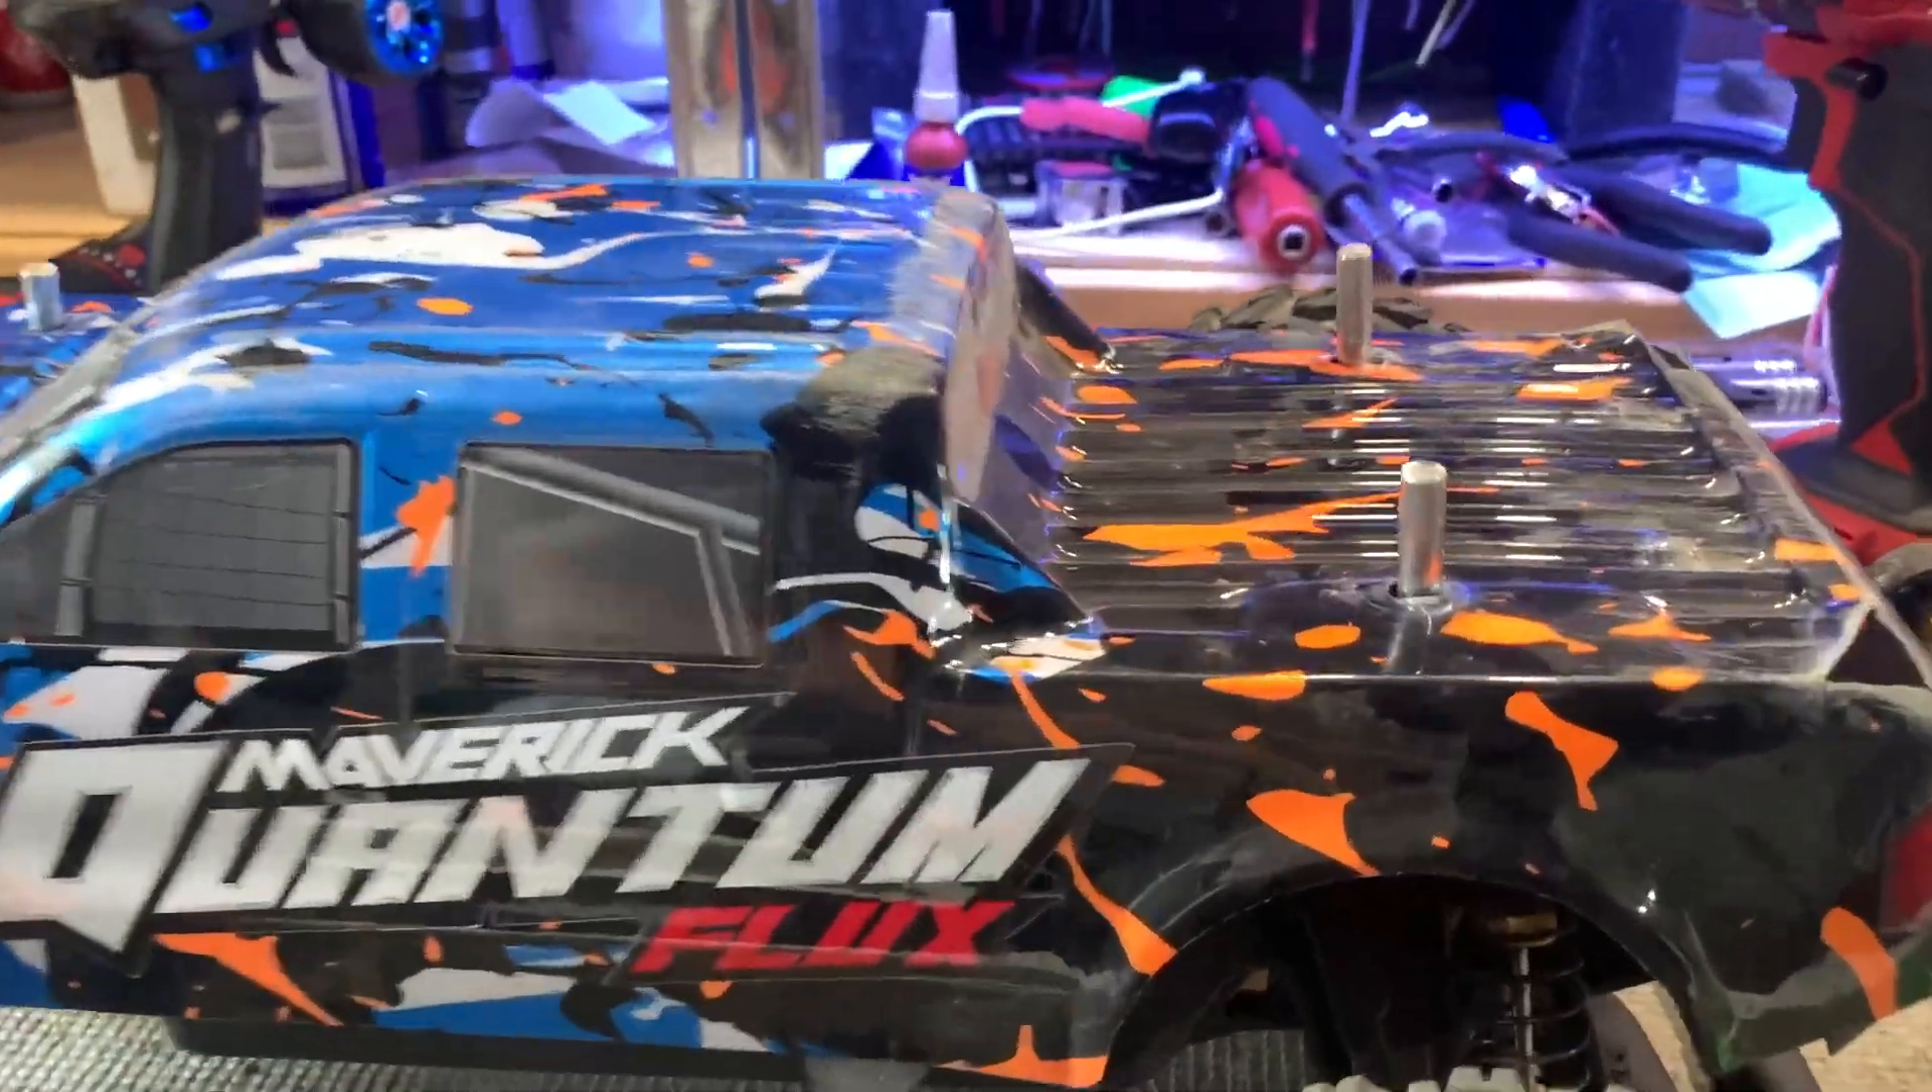Those posts are a little bit too high.